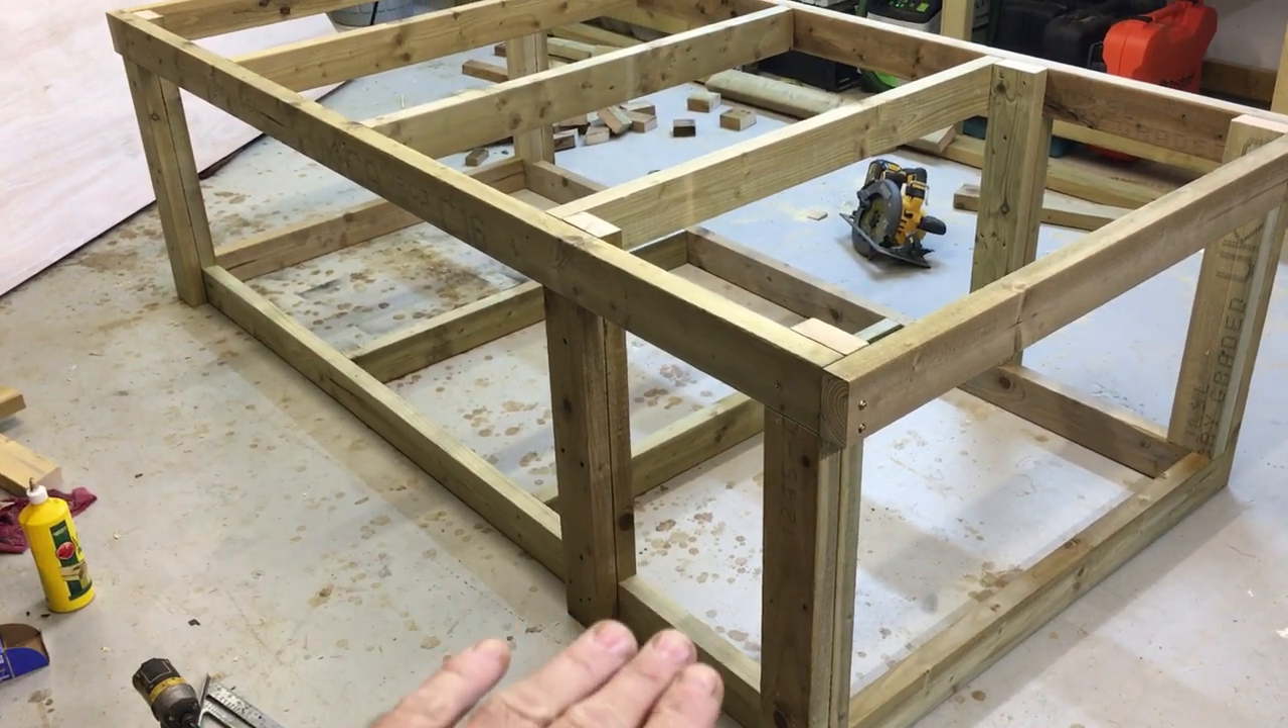Right that's all the bracing done so we've got all the bracing on the top a couple of bracers on the bottom.